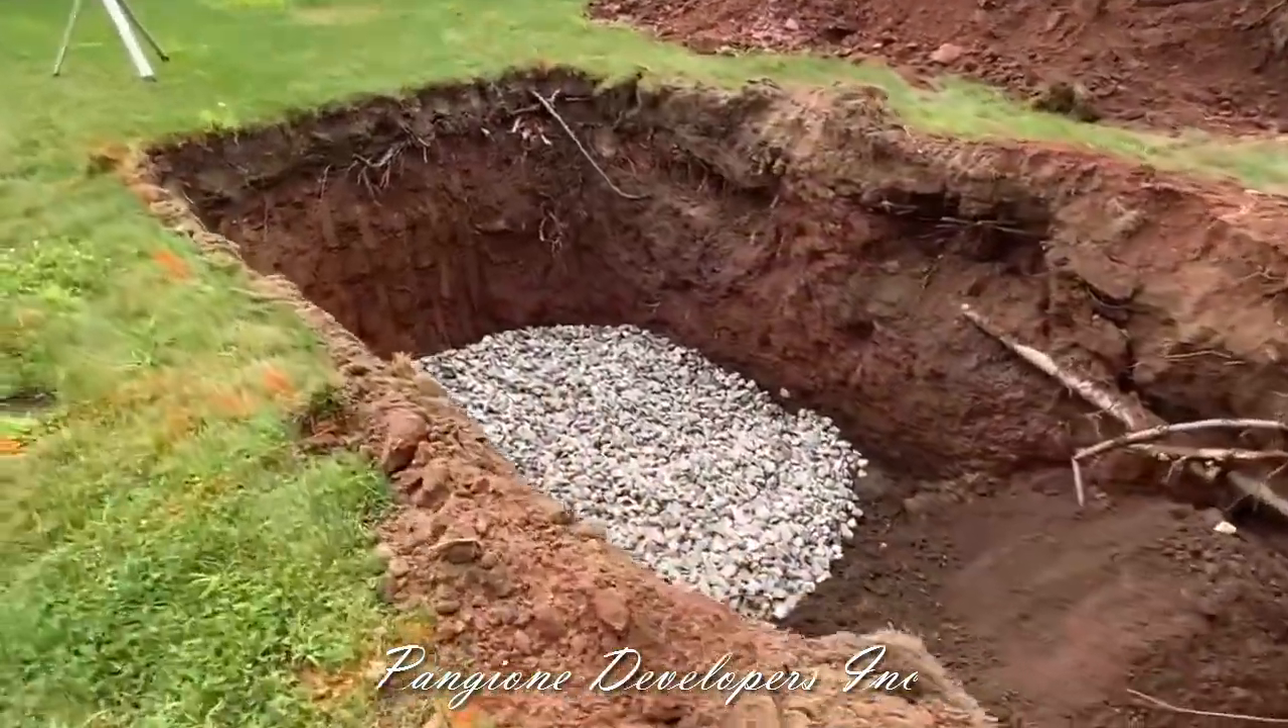All right so right now we just put a three inch shoulder stone along the base and we're going to chain that up.